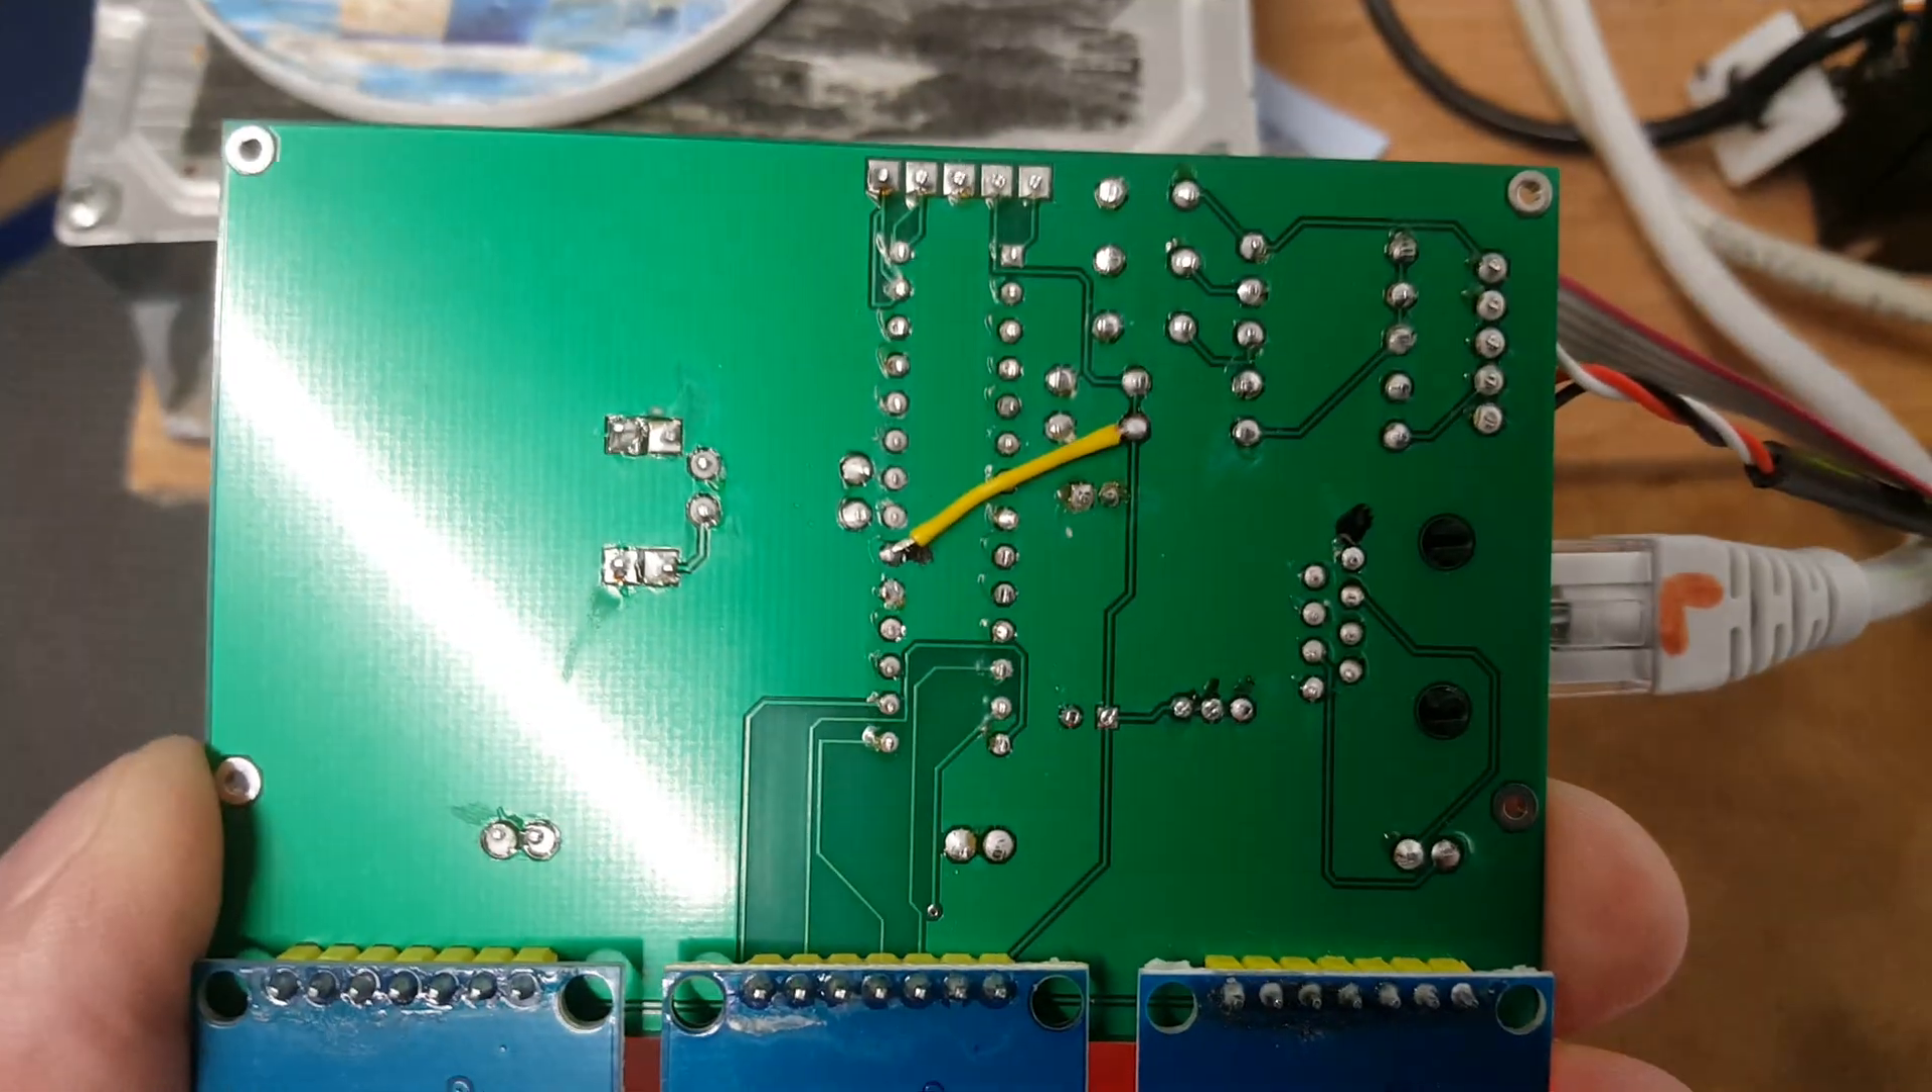I actually put a wire on my one, just a wire, that wire link through the plus 5V to the PIC power pin.